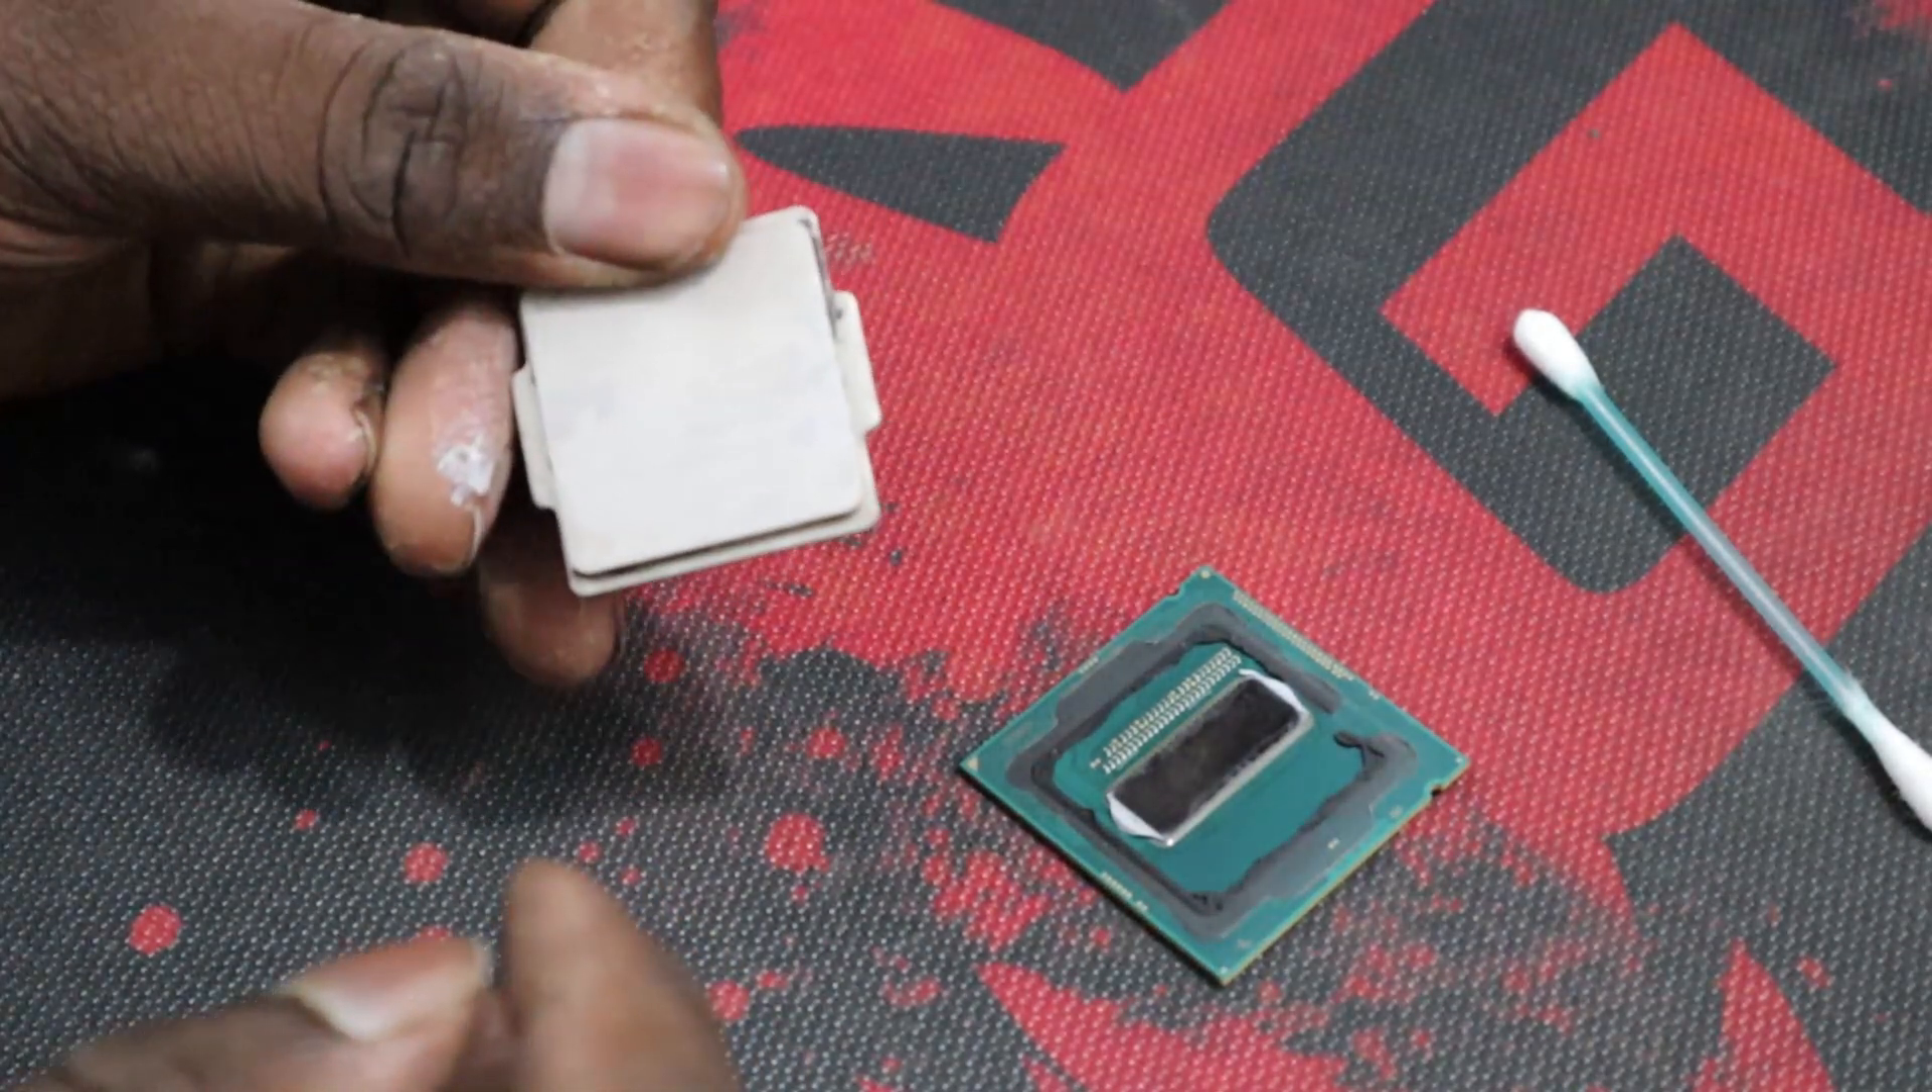So now this is the lid of the processor it has been opened after four years guys.